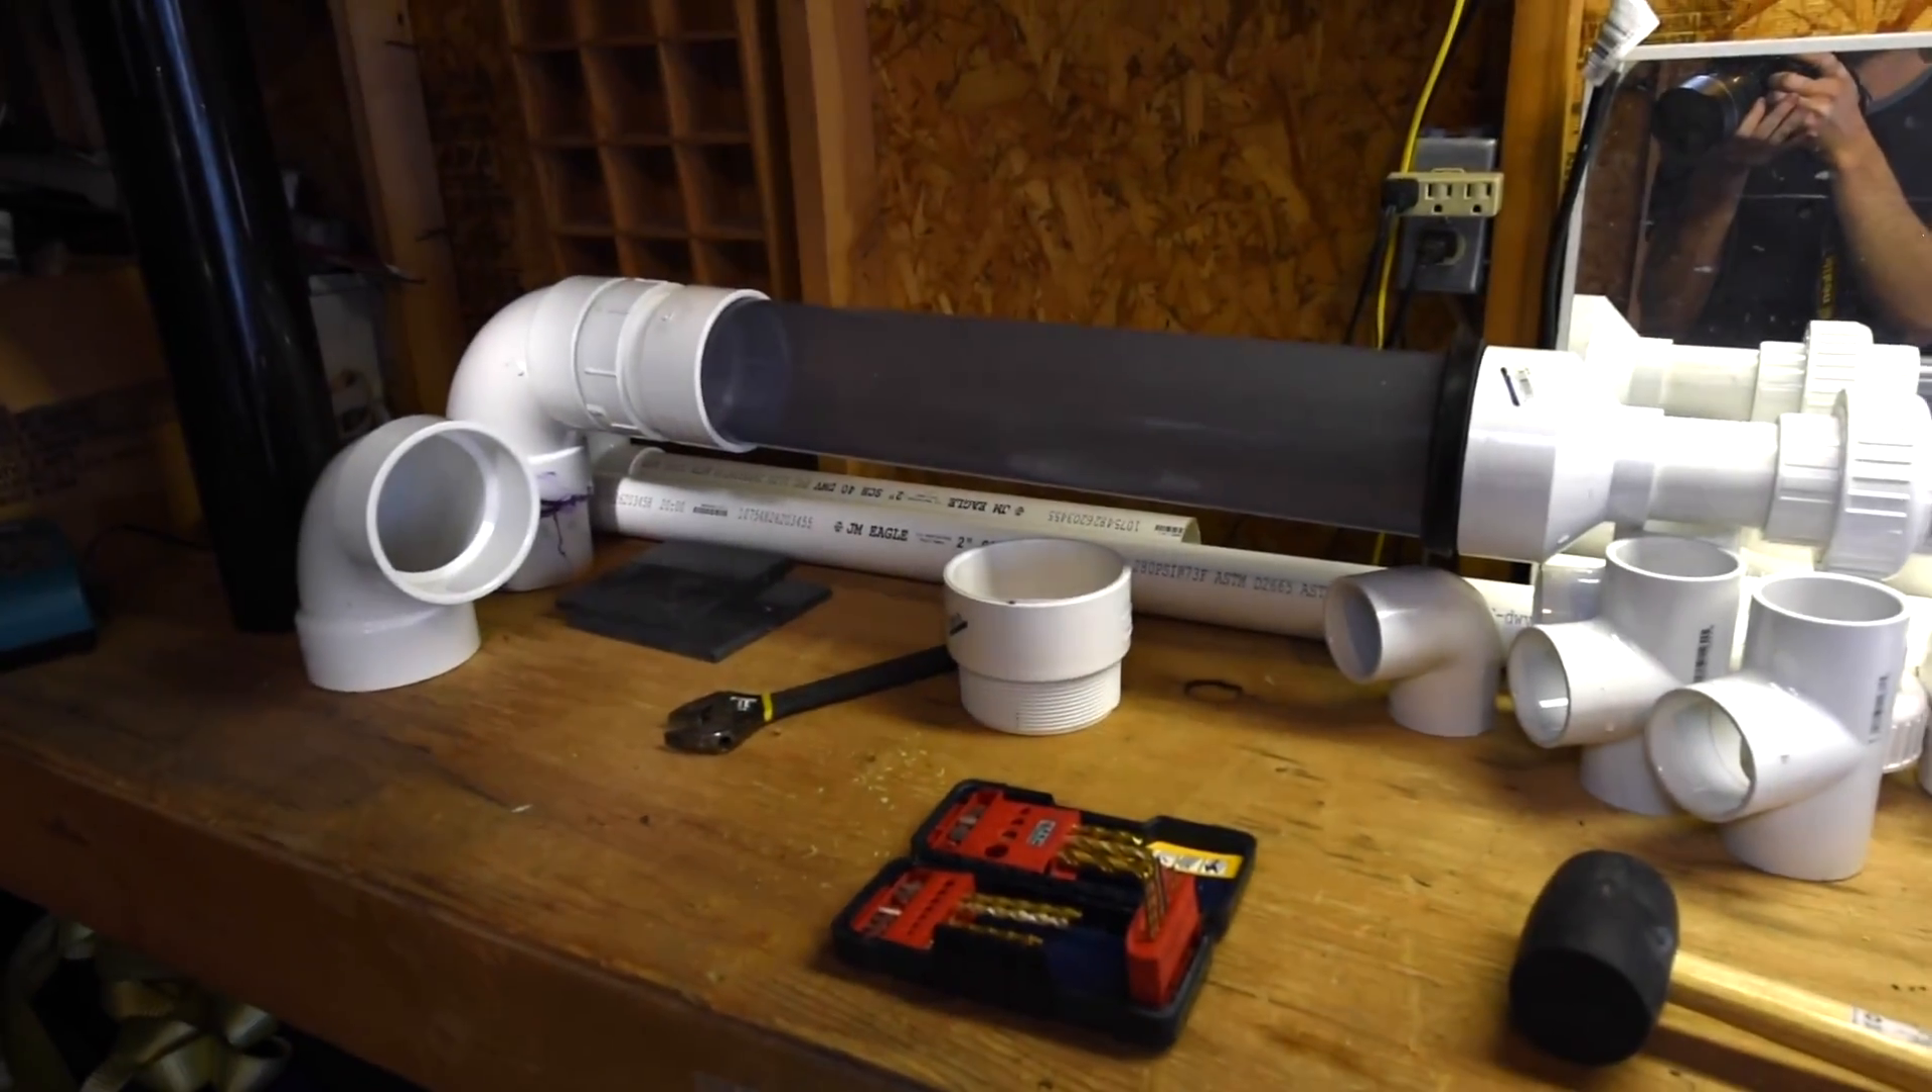Over here you can see where I've started piecing together the components for the main updraft tube.